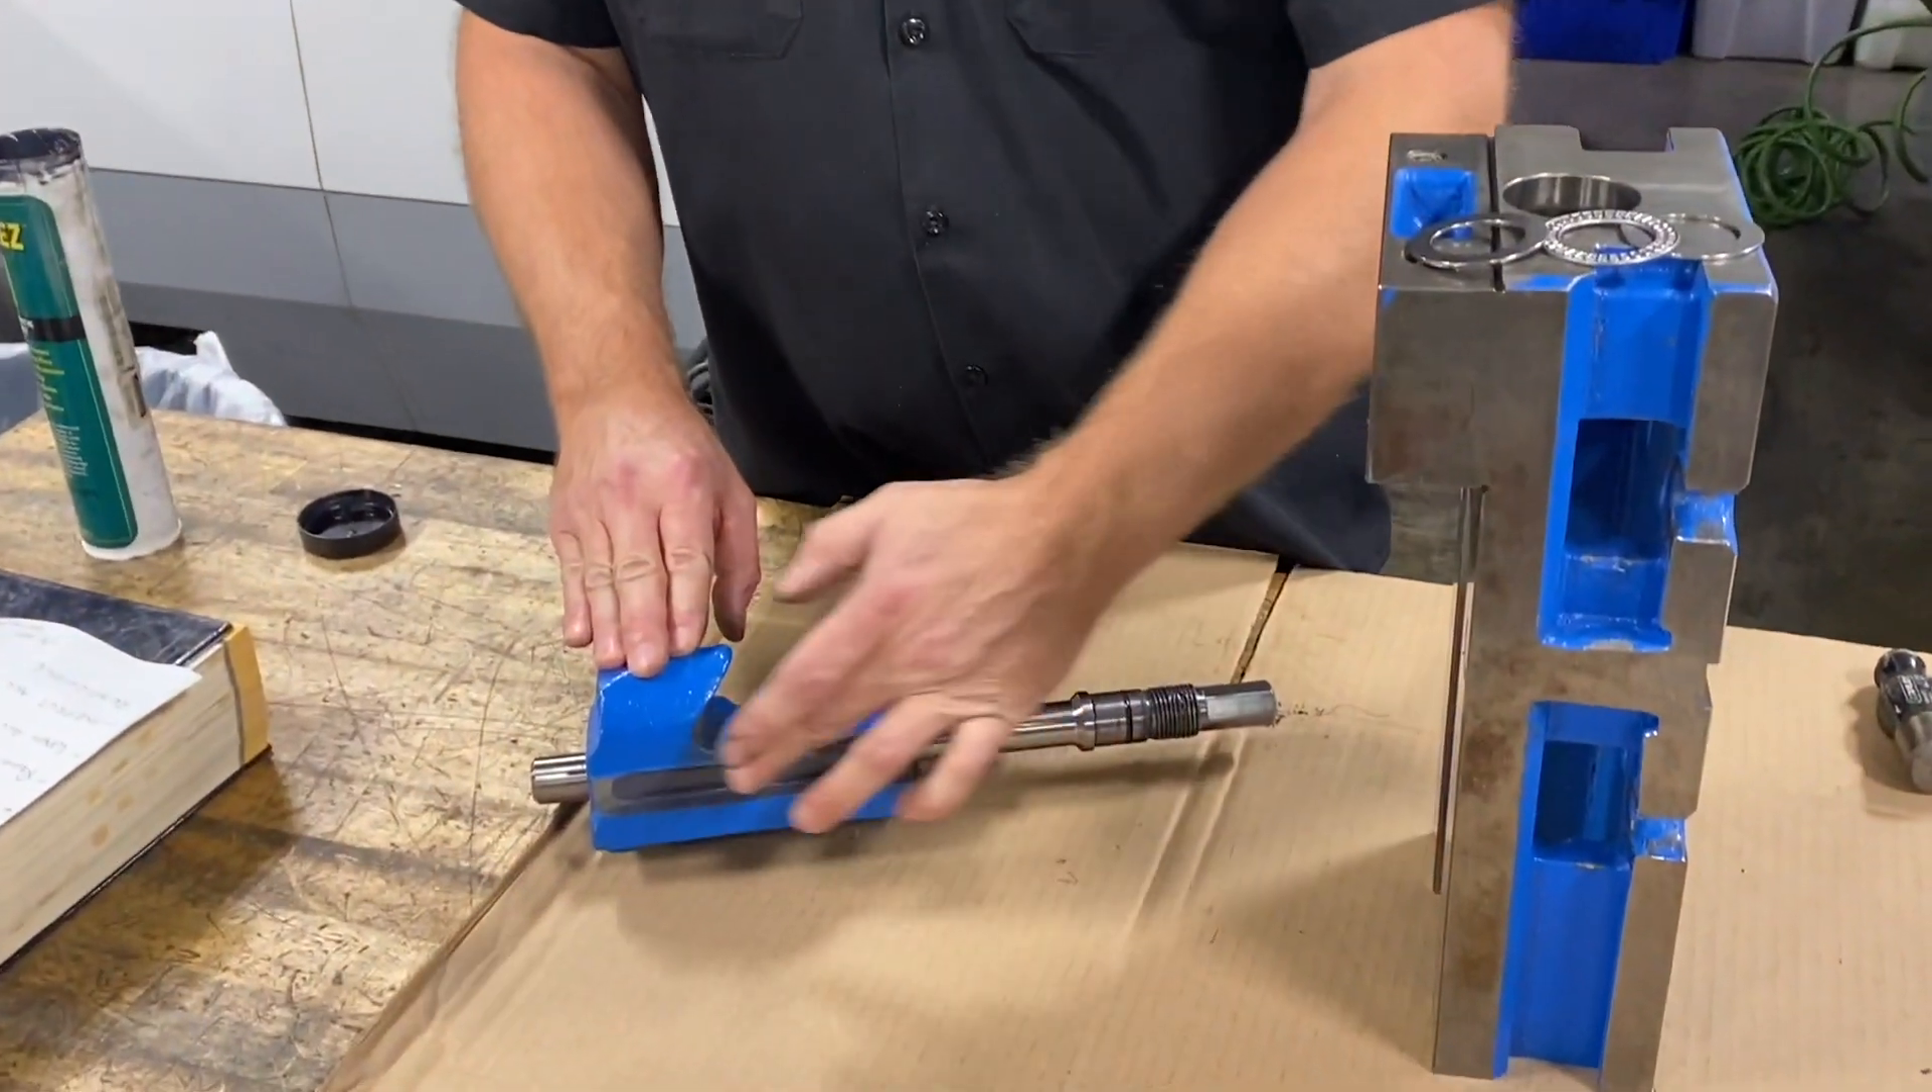So I went ahead and I assembled our lead screw into our movable portion here.